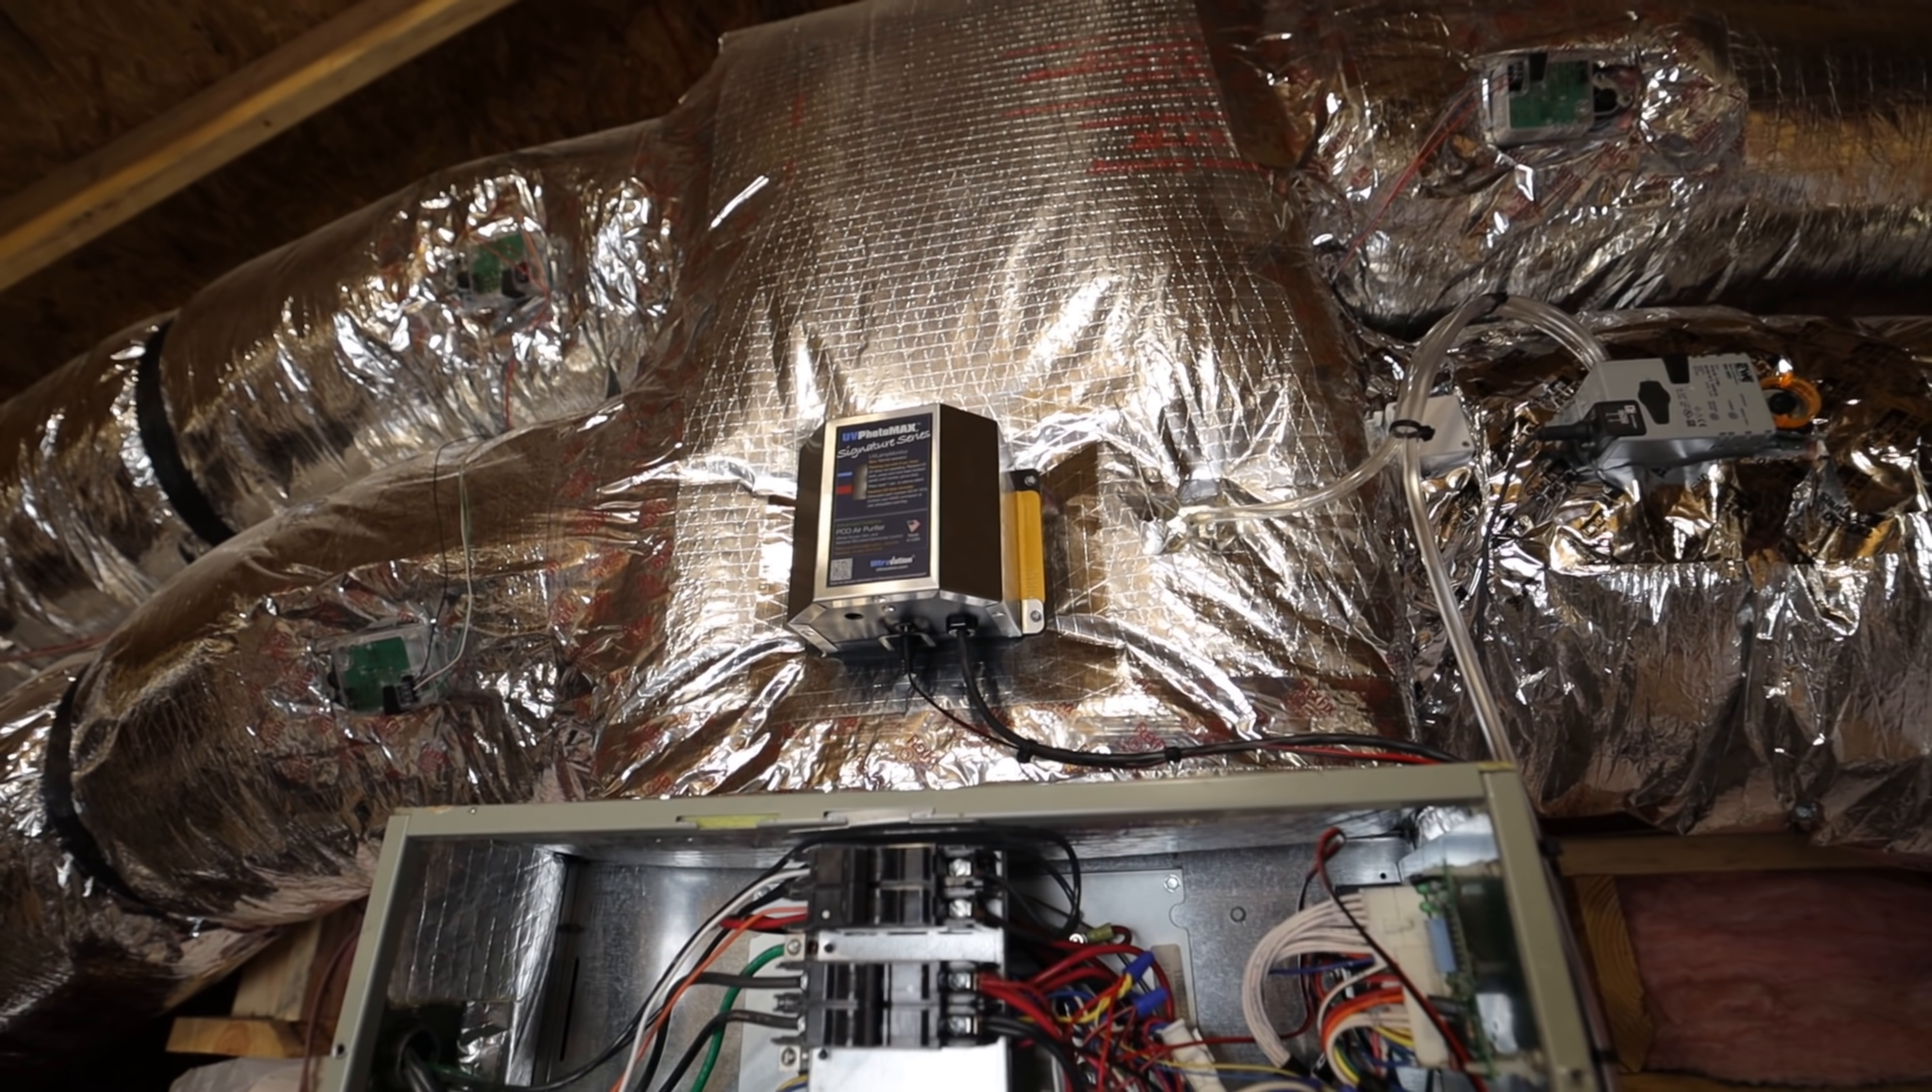All right, so I've got the air purifier mounted, wired up.